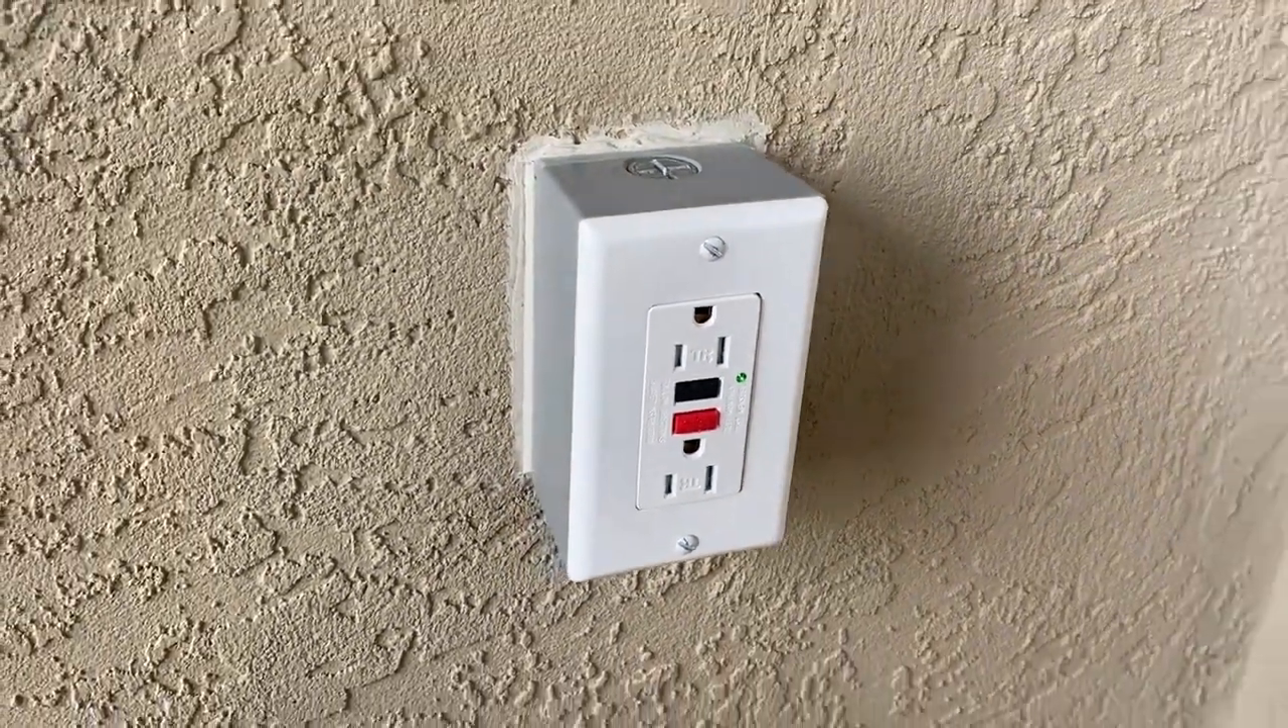Well now we have an AC outlet that is GFCI protected on my covered patio area.